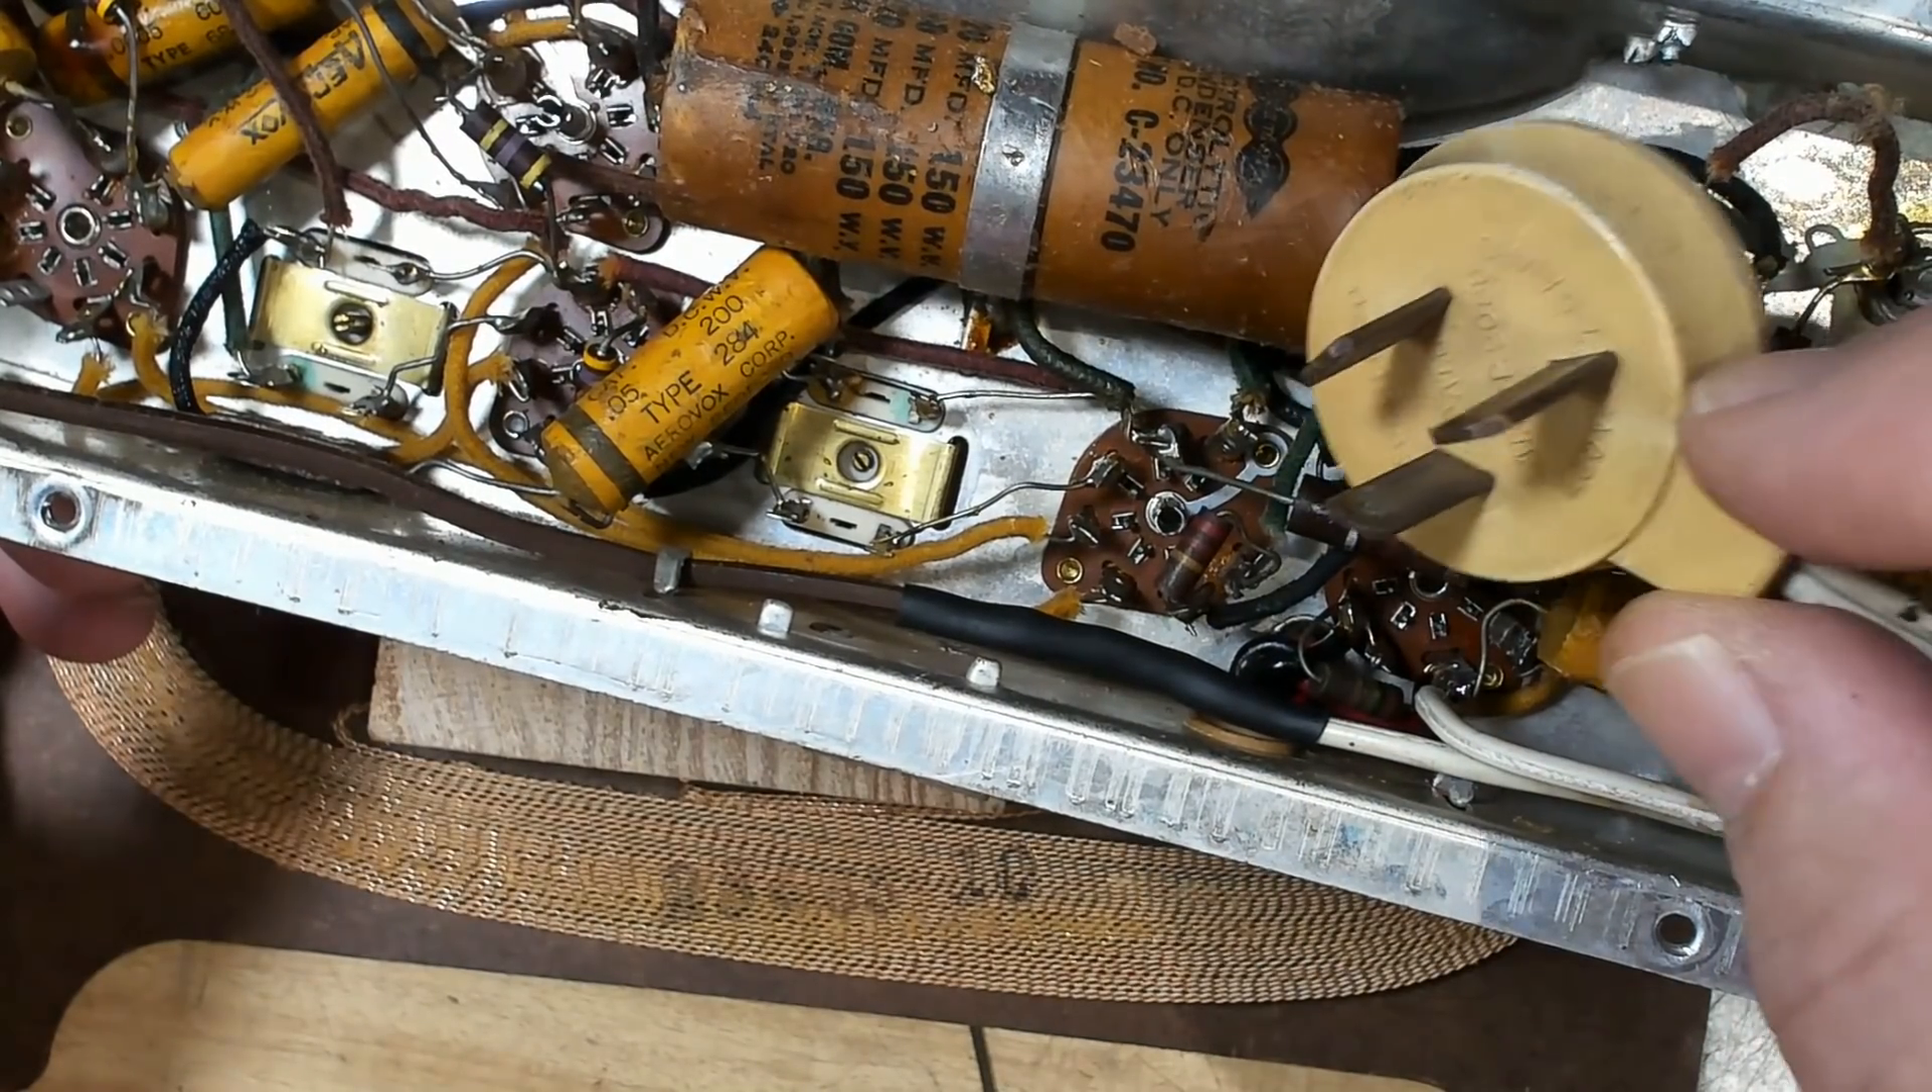Now I've connected some wire here. I haven't got any of the American style plugs. So I've put an Australian plug on it.